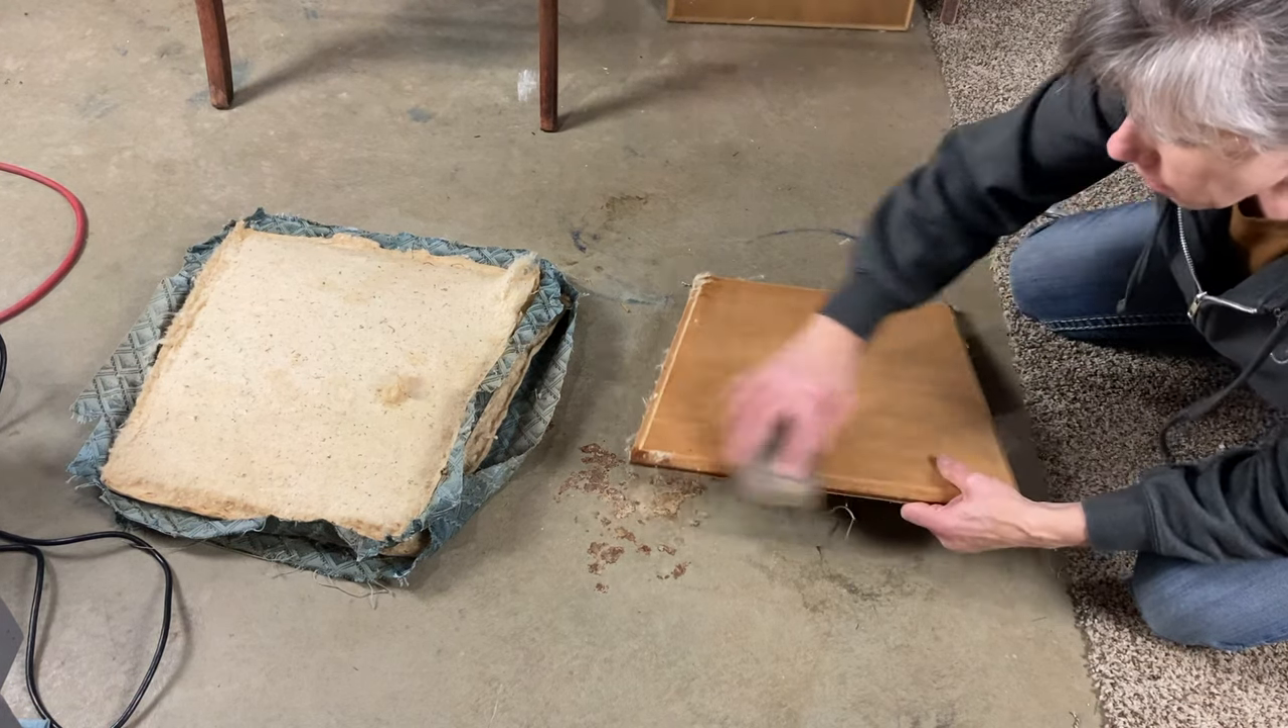This is the seat after the cushion's been removed.